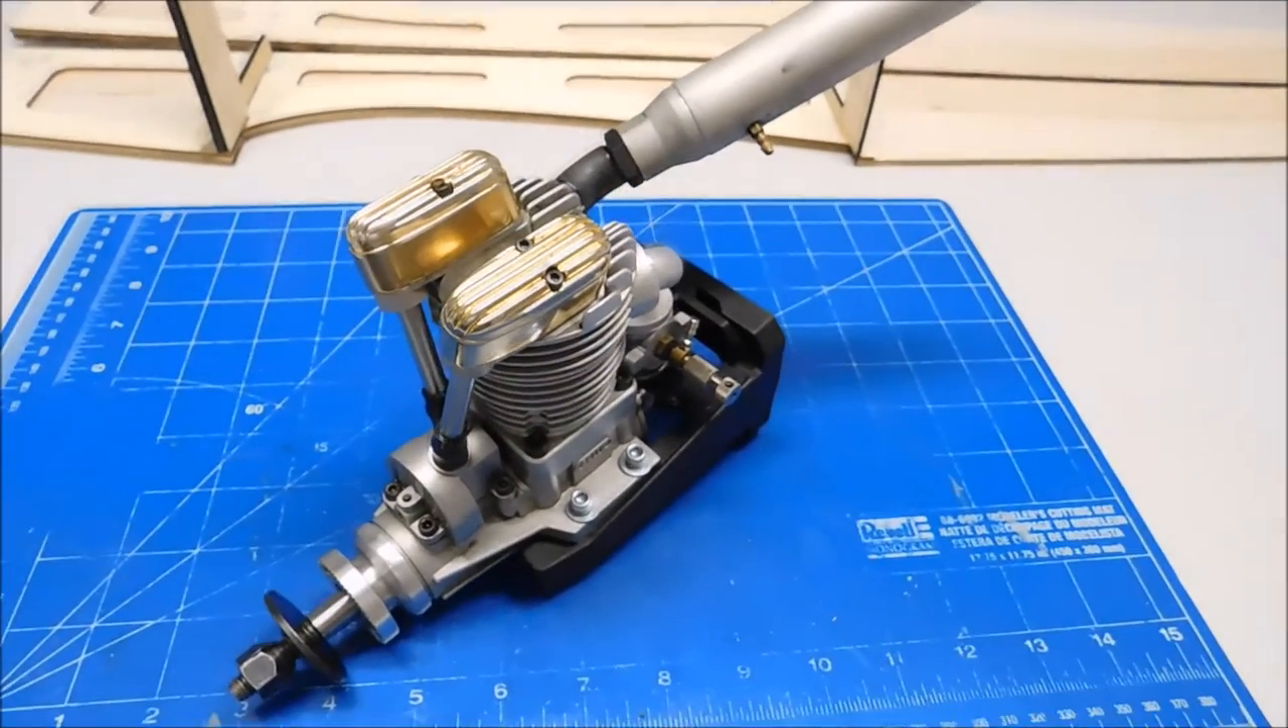So this engine is already attached to the mount, it's ready to go.